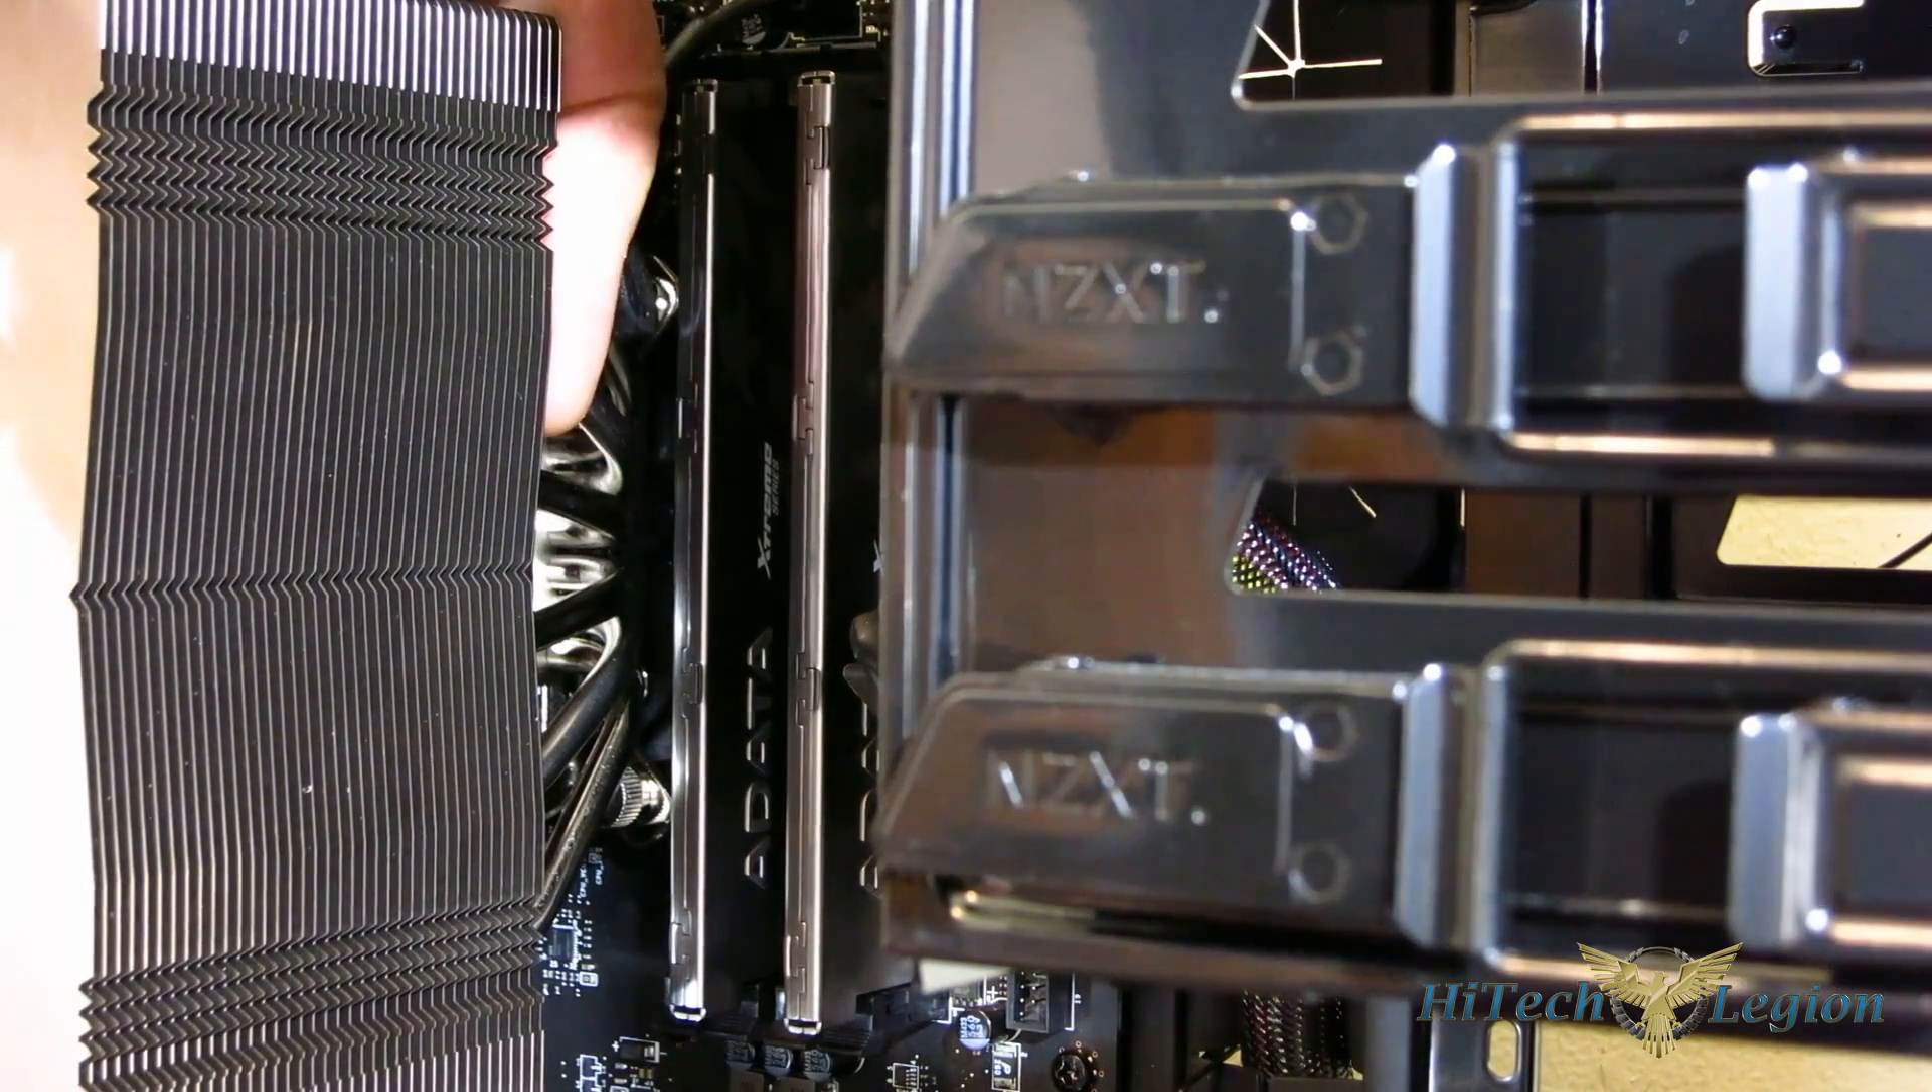But you can see, there's just a ton of room between the RAM and the cooler itself.